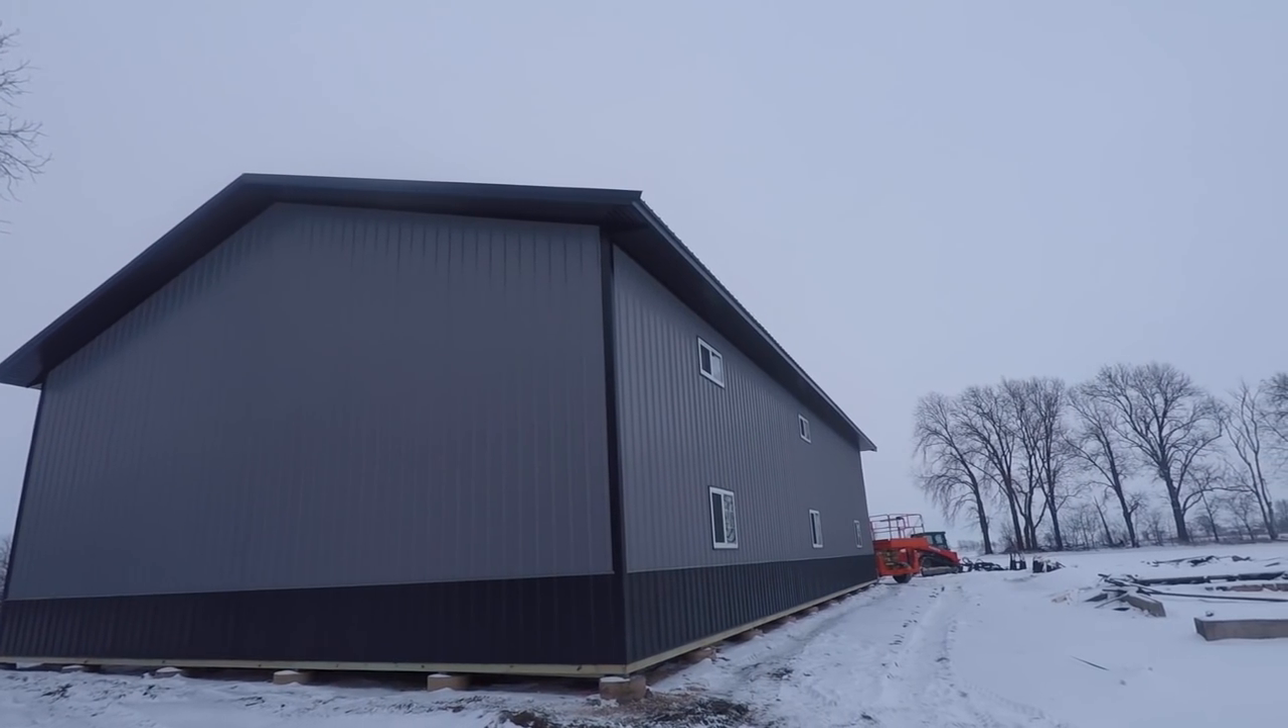Basically, everything is done back here. All we gotta do is put our shutters on our windows.